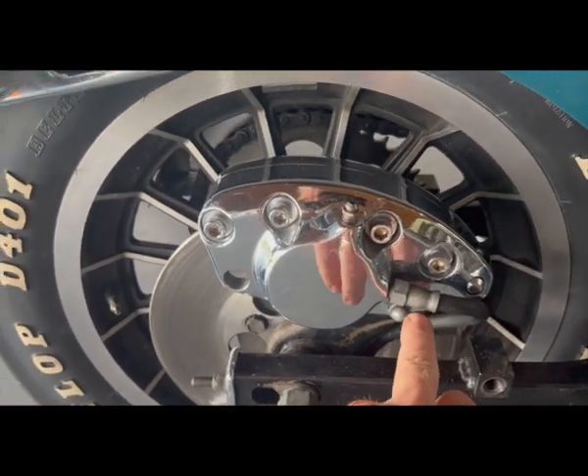Tighten all your bolts down and boom, you got your rear caliper back on your rotor.